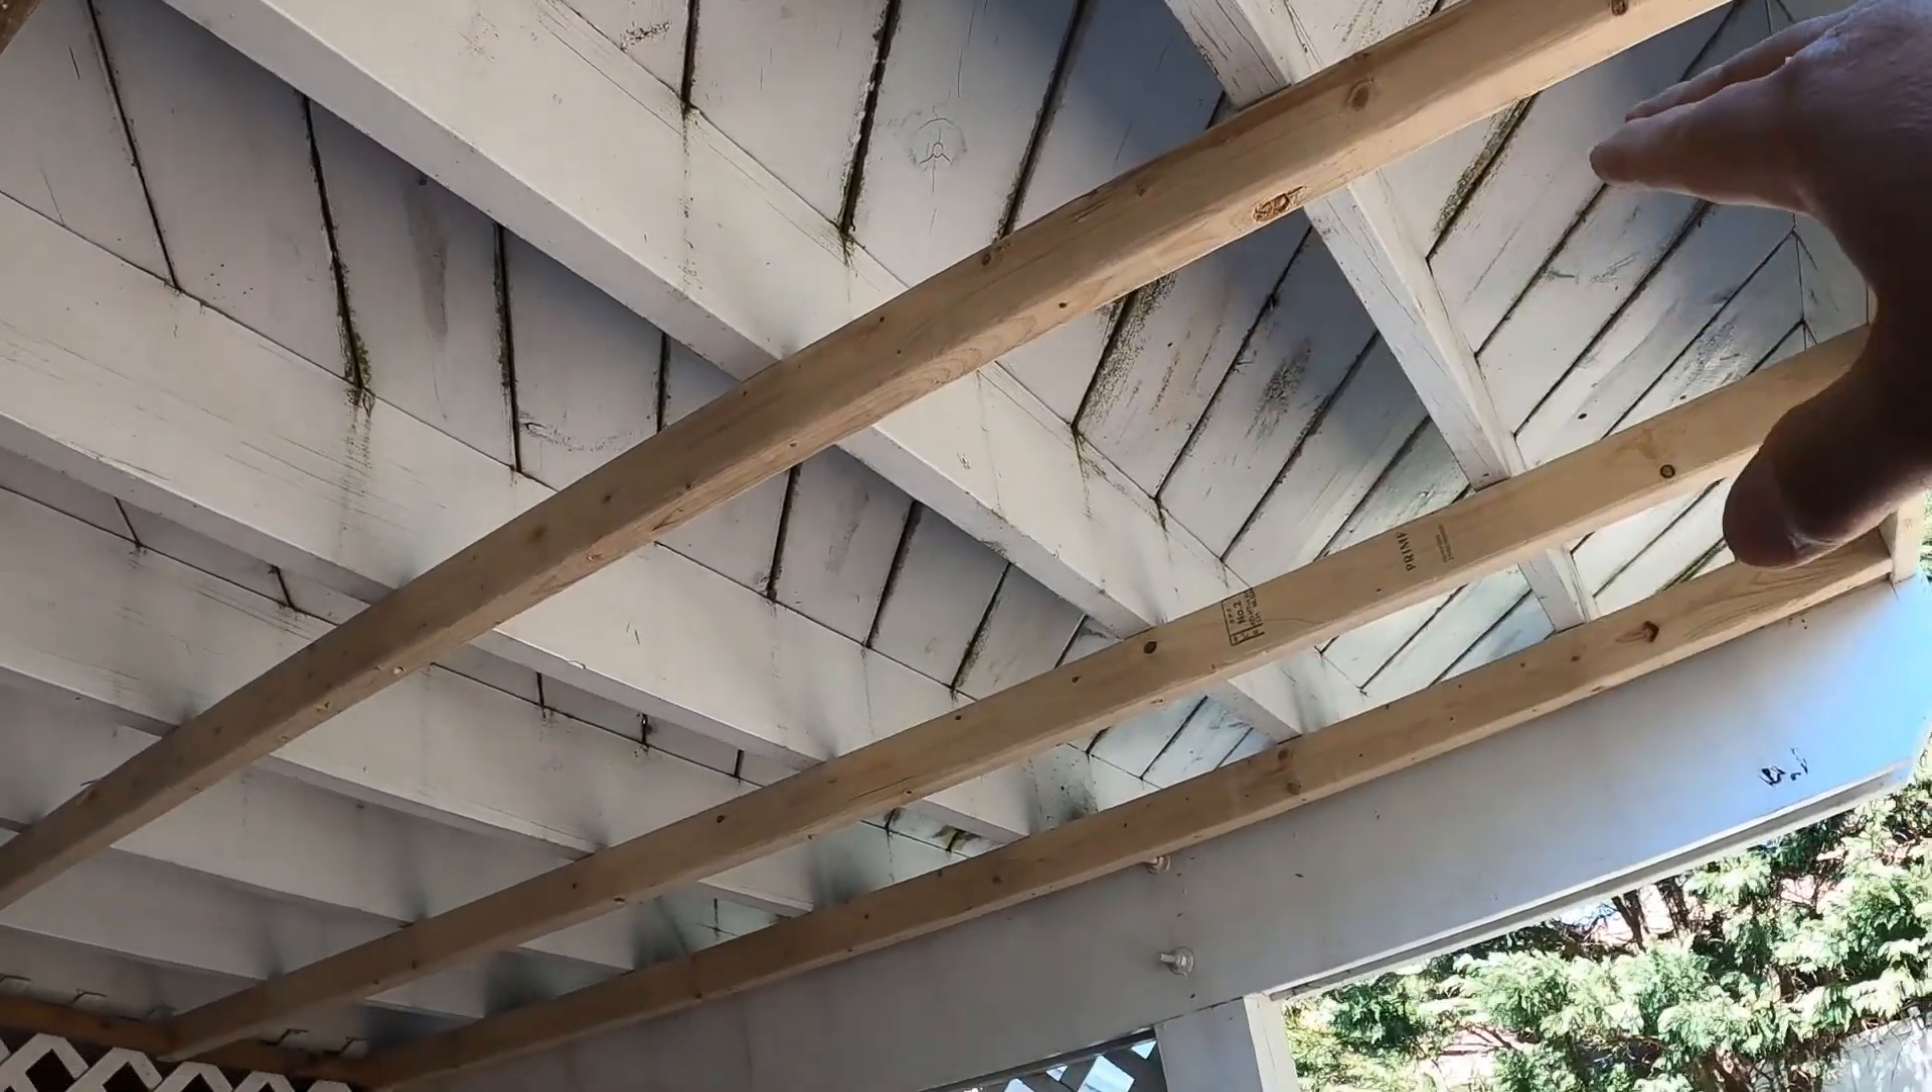Aquí ya tengo puesta la madera Que va a ir Donde va a ir clavada la lámina.